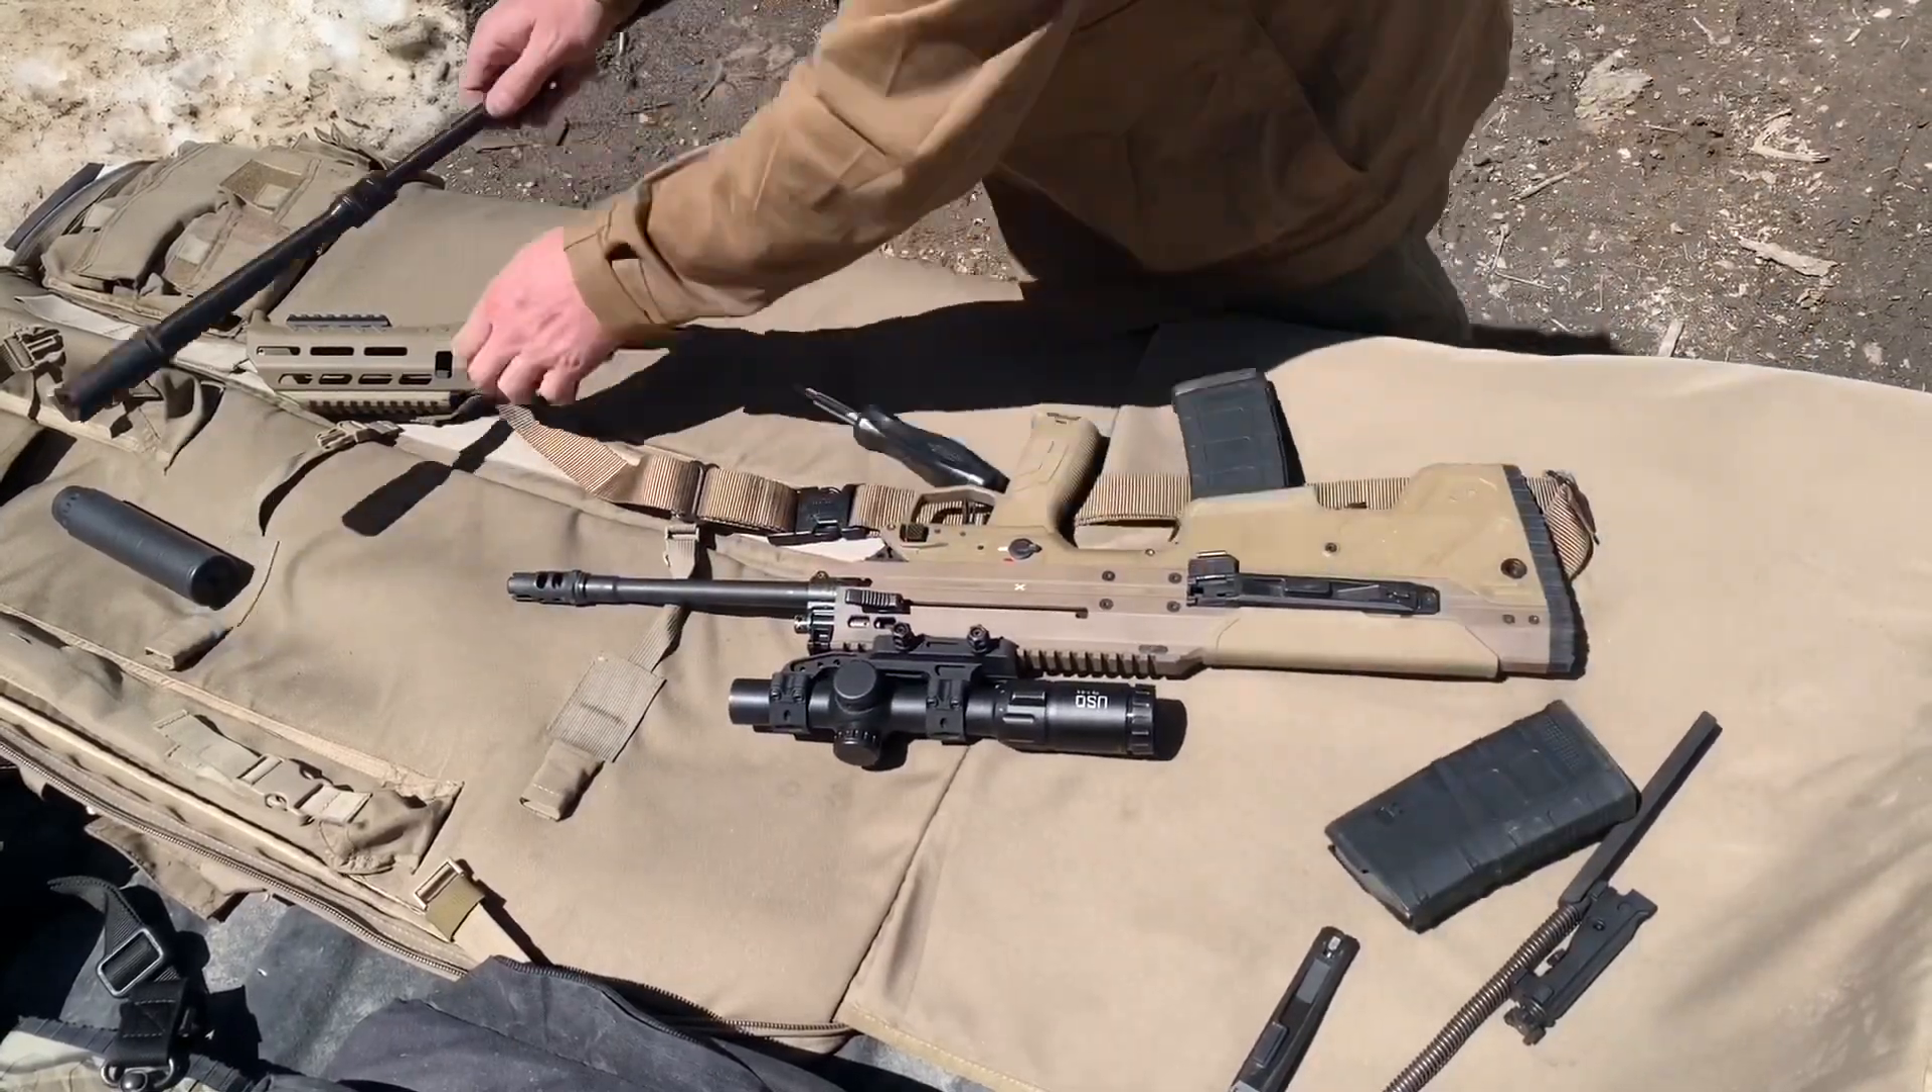All that's left to do is reinstall our hand guard.